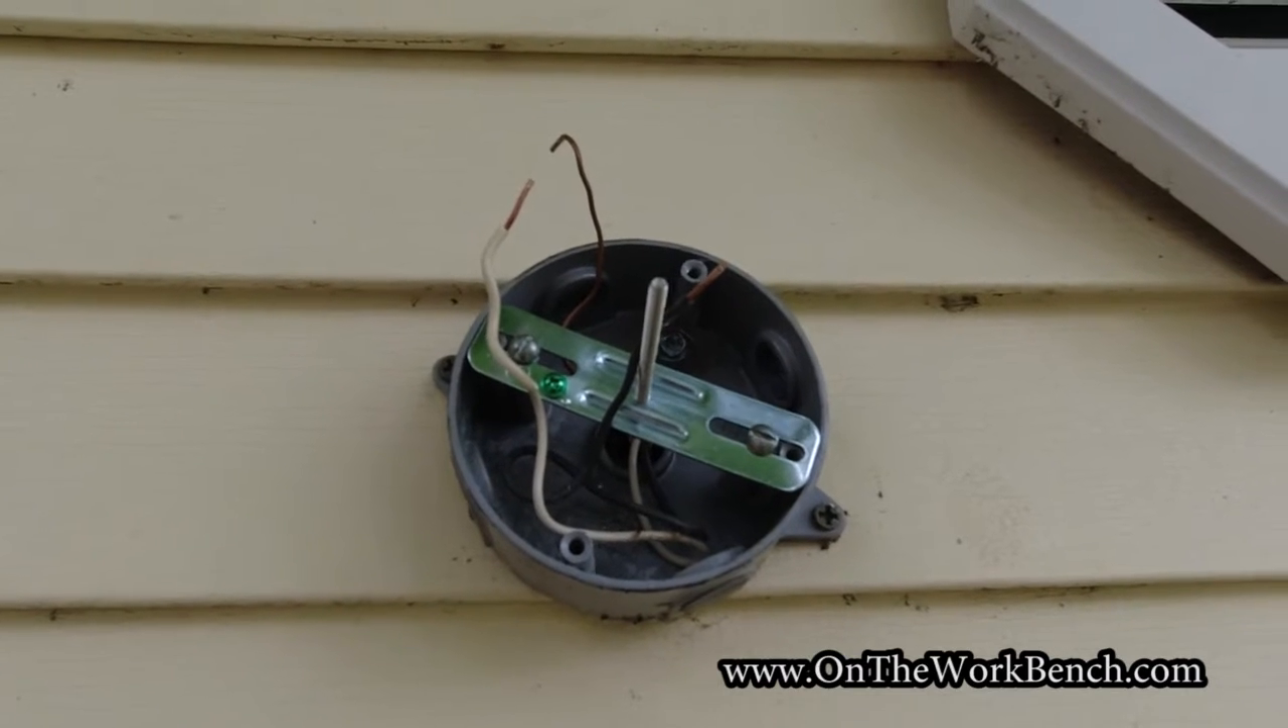So here's how the box looks after I put in the bridge bracket.